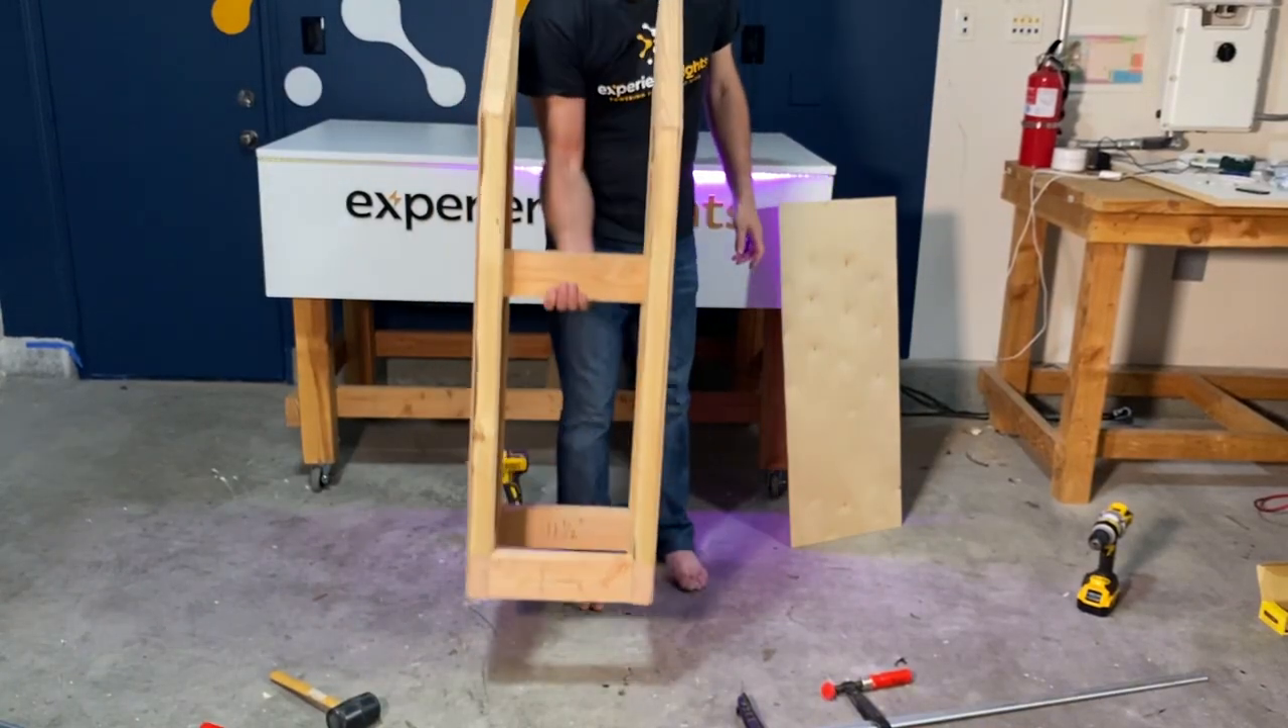Now with this cross beam in place, you can see how easy it is for you to be able to lift and transport the podium.